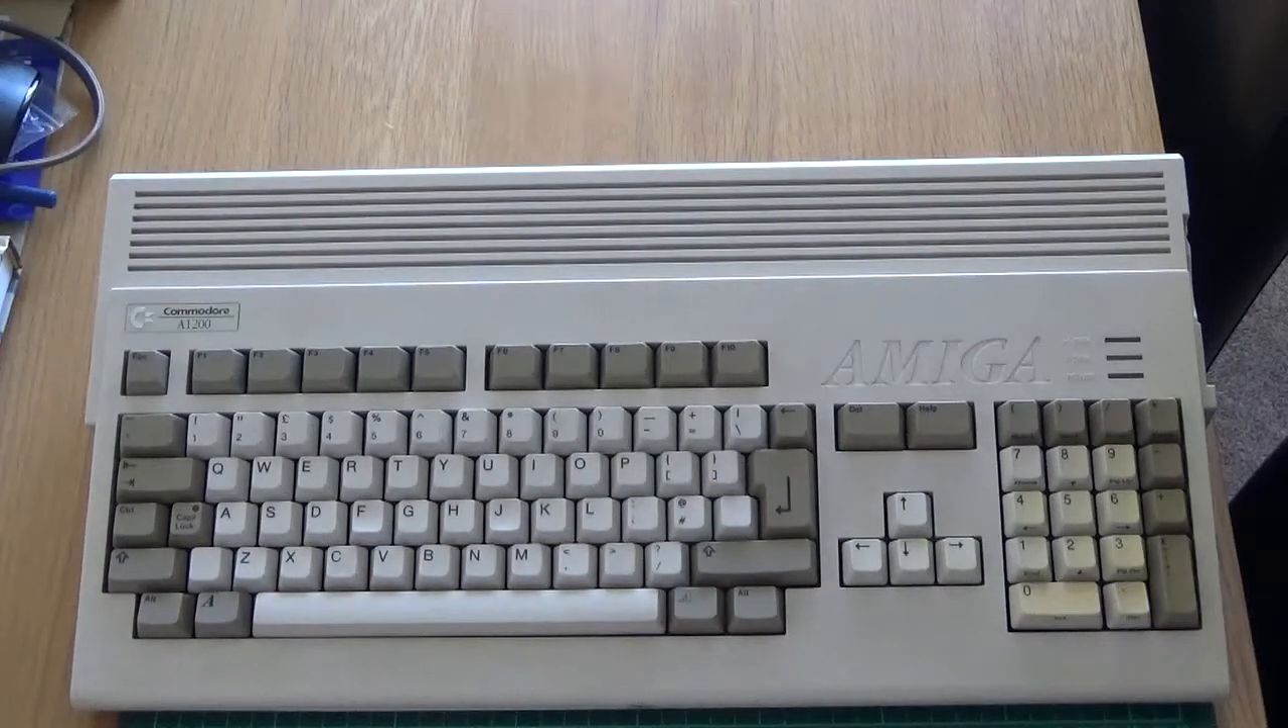Okay guys so case is all back together.